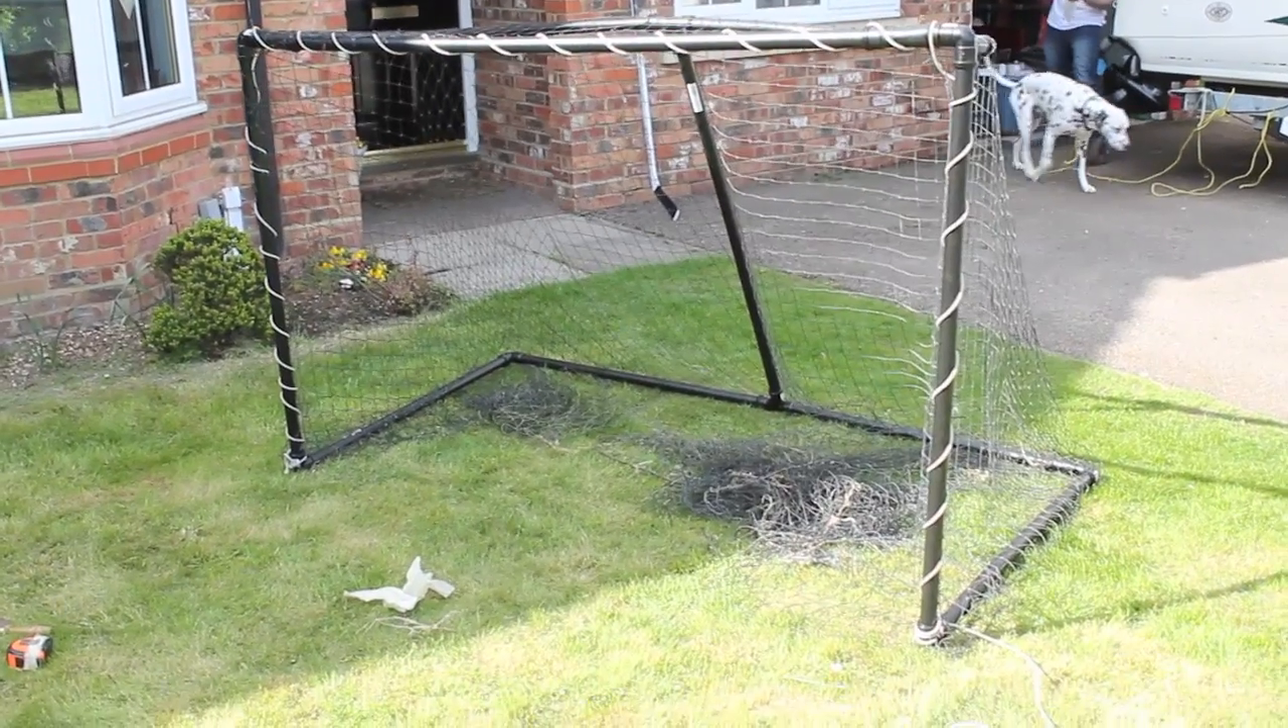You can see that we've just threaded some cable through the net and around the tubing to keep the net attached to the goal itself.